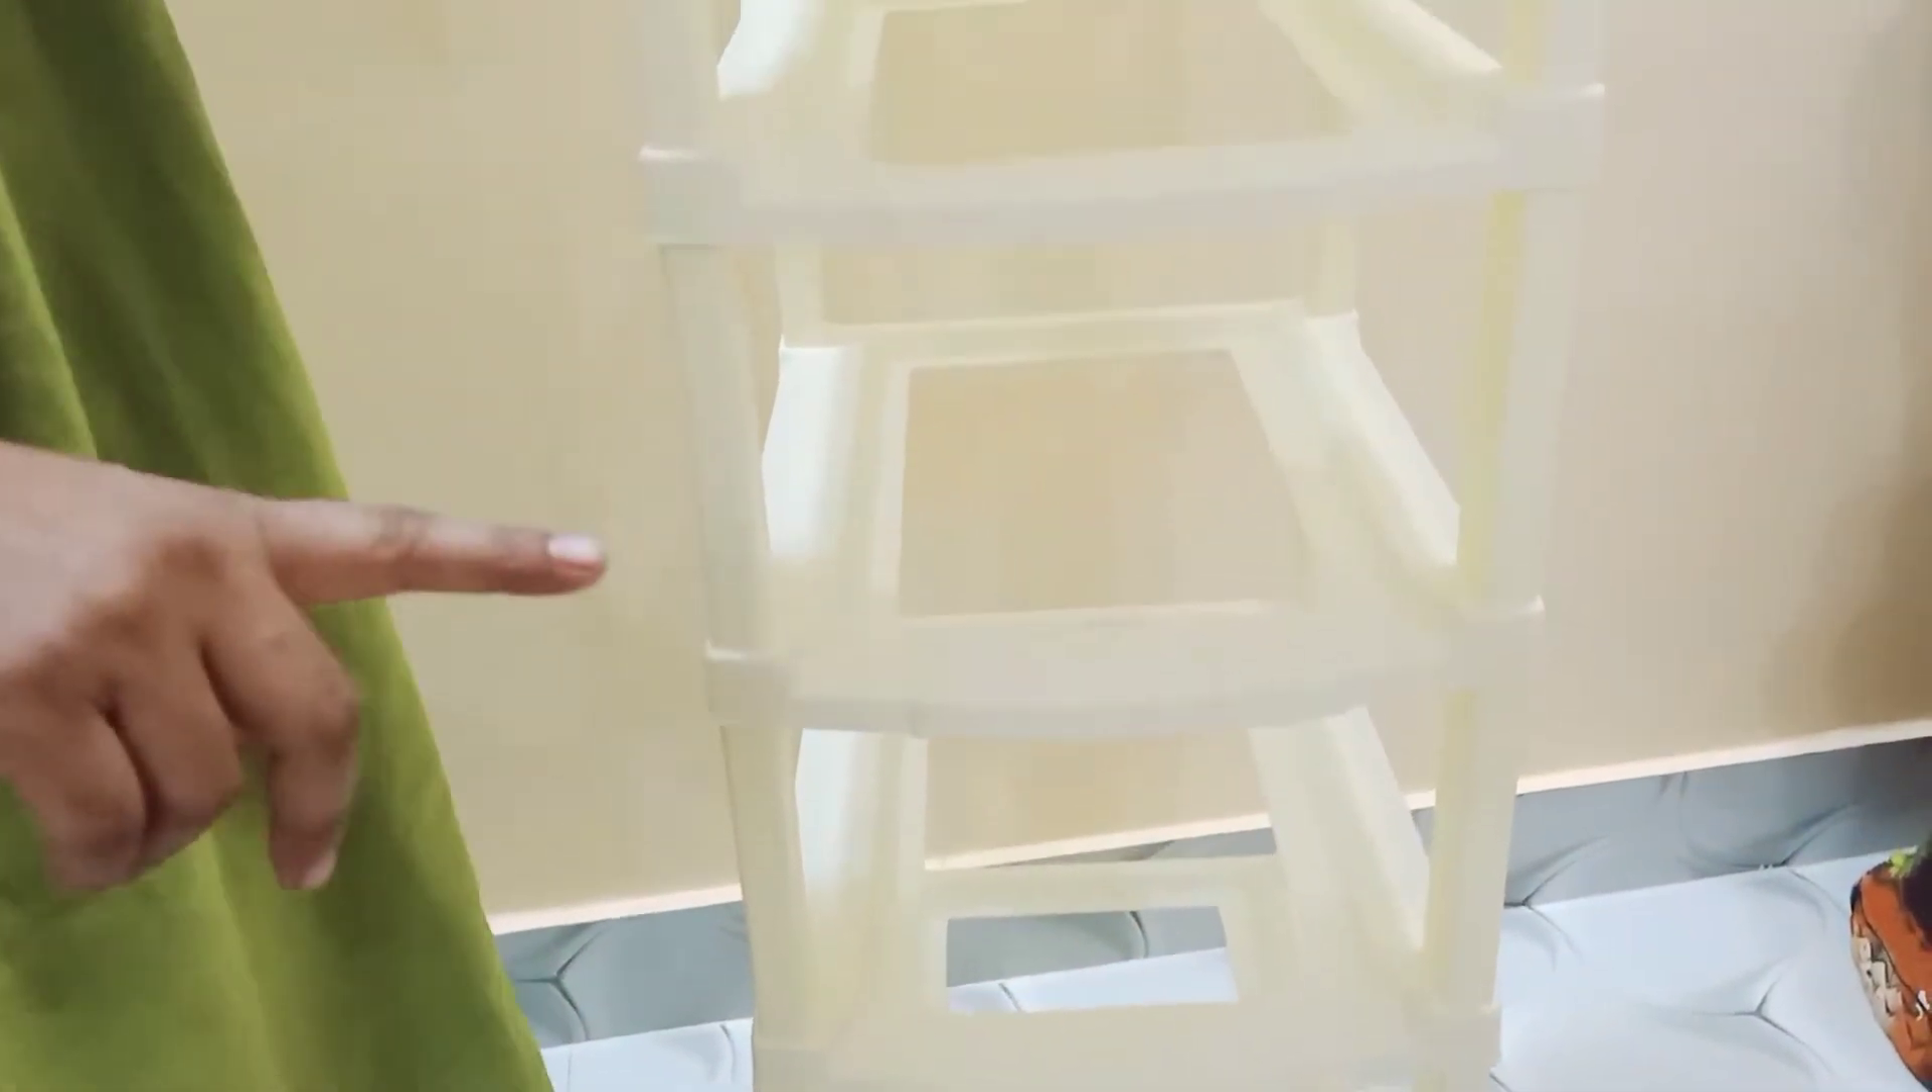तो देखें यह सारे कंपार्टमेंट तयार हो गया है और मैं इसमें ड्रॉयर फिट करना है।